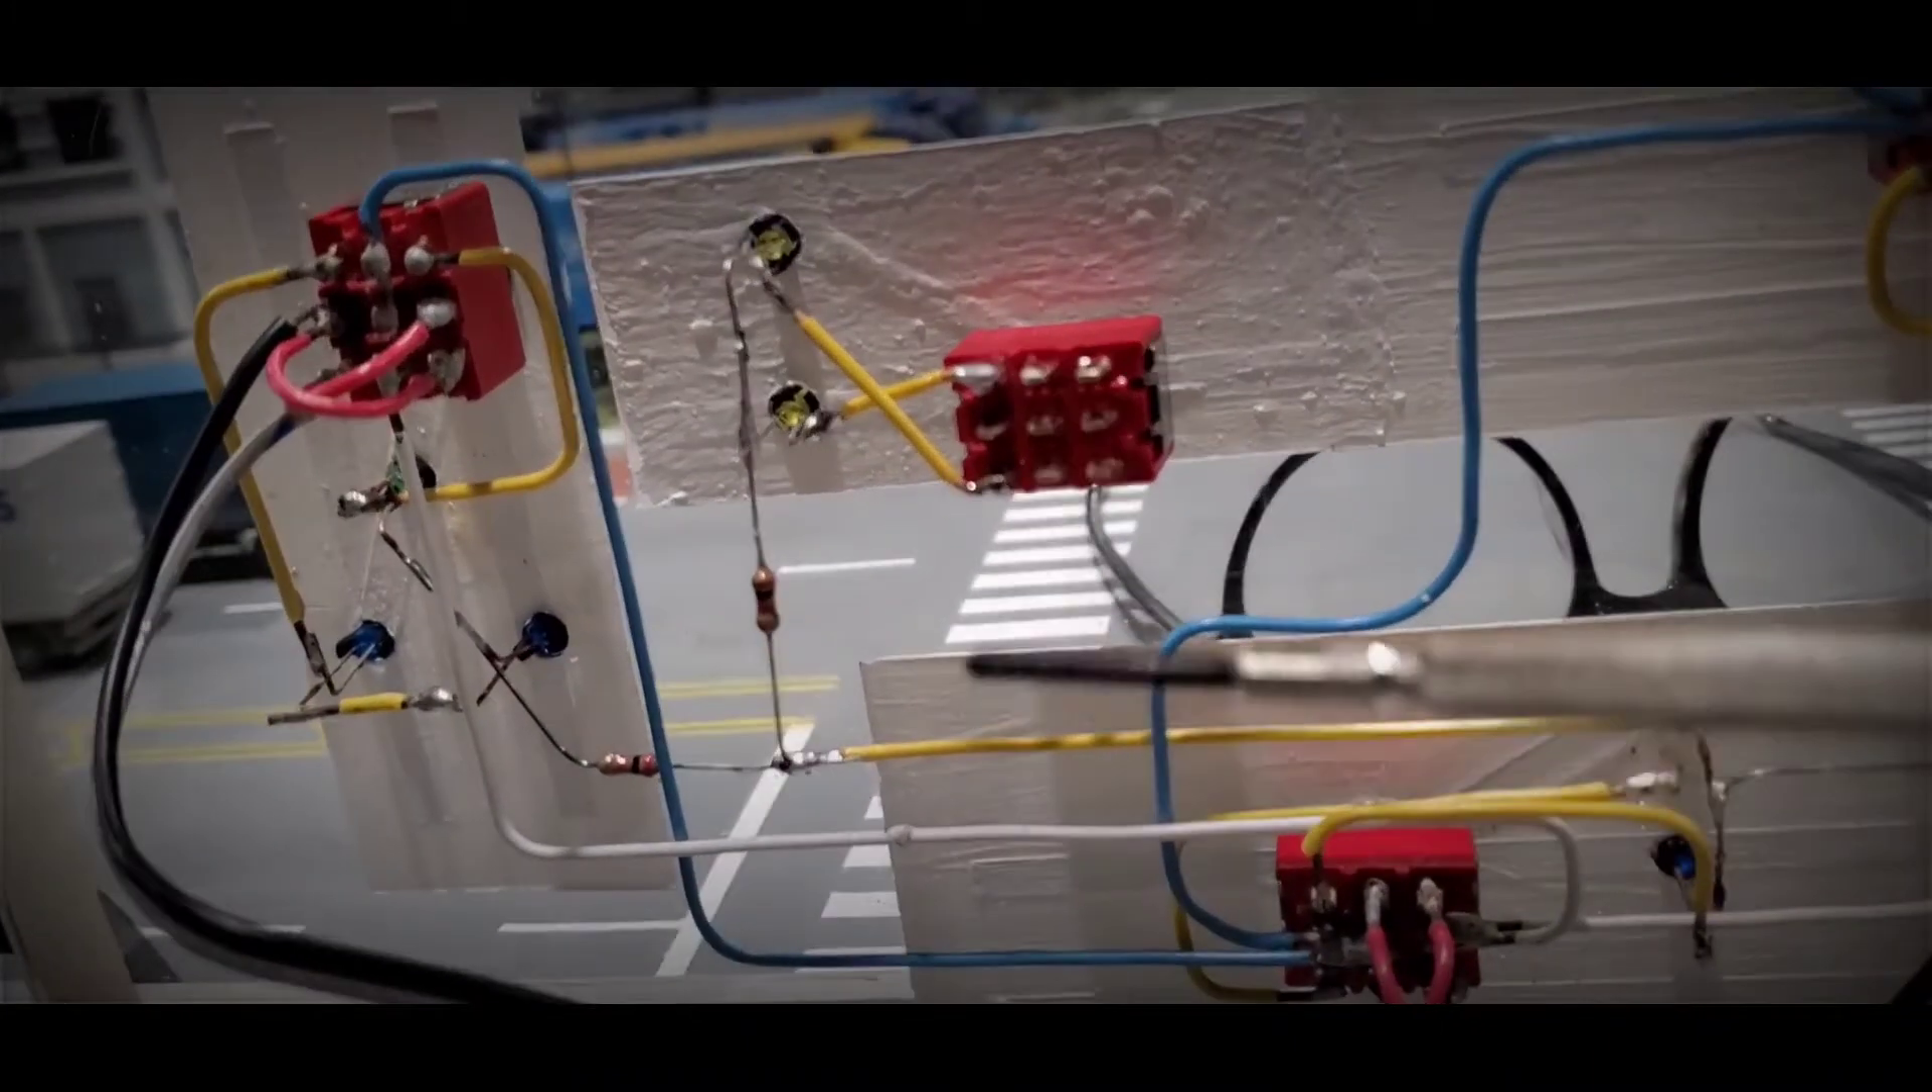Here you can see that I already did the wiring for the LED bulbs.